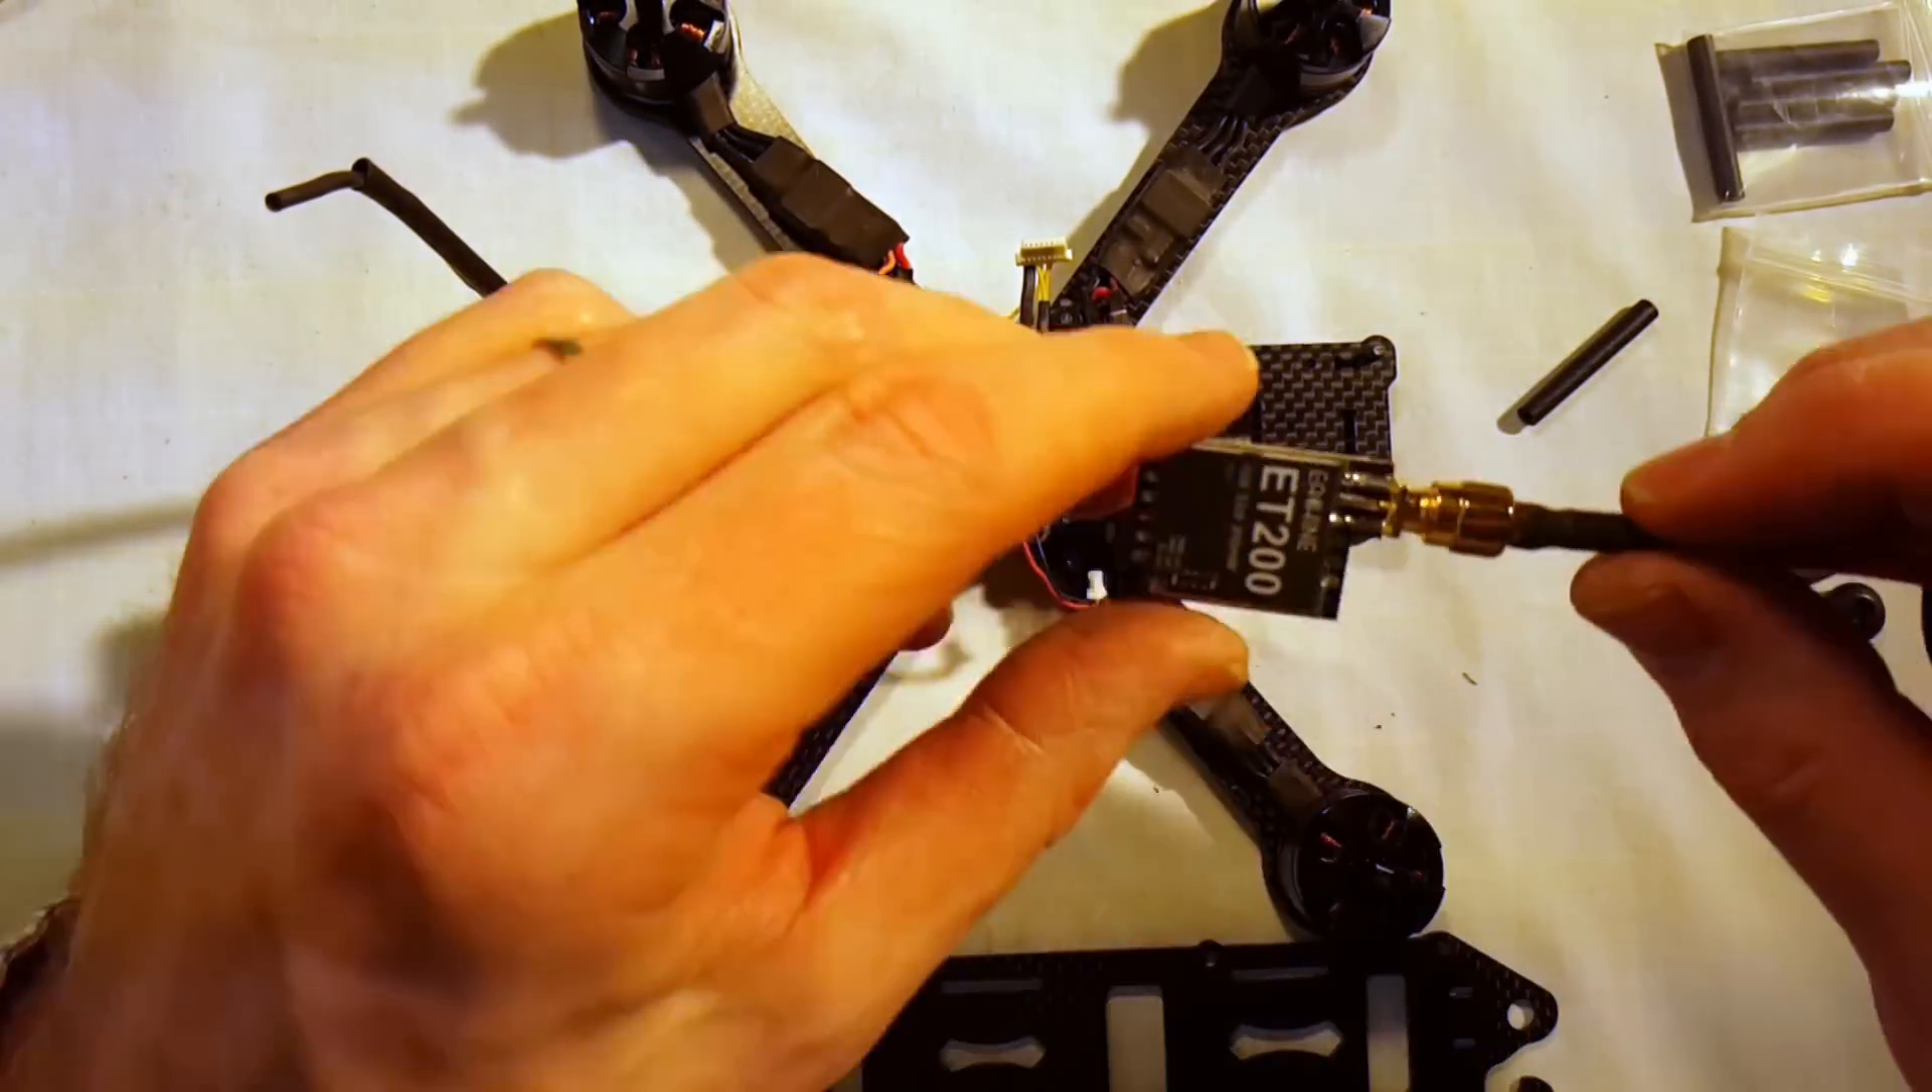I have the antenna already on my transmitter here.